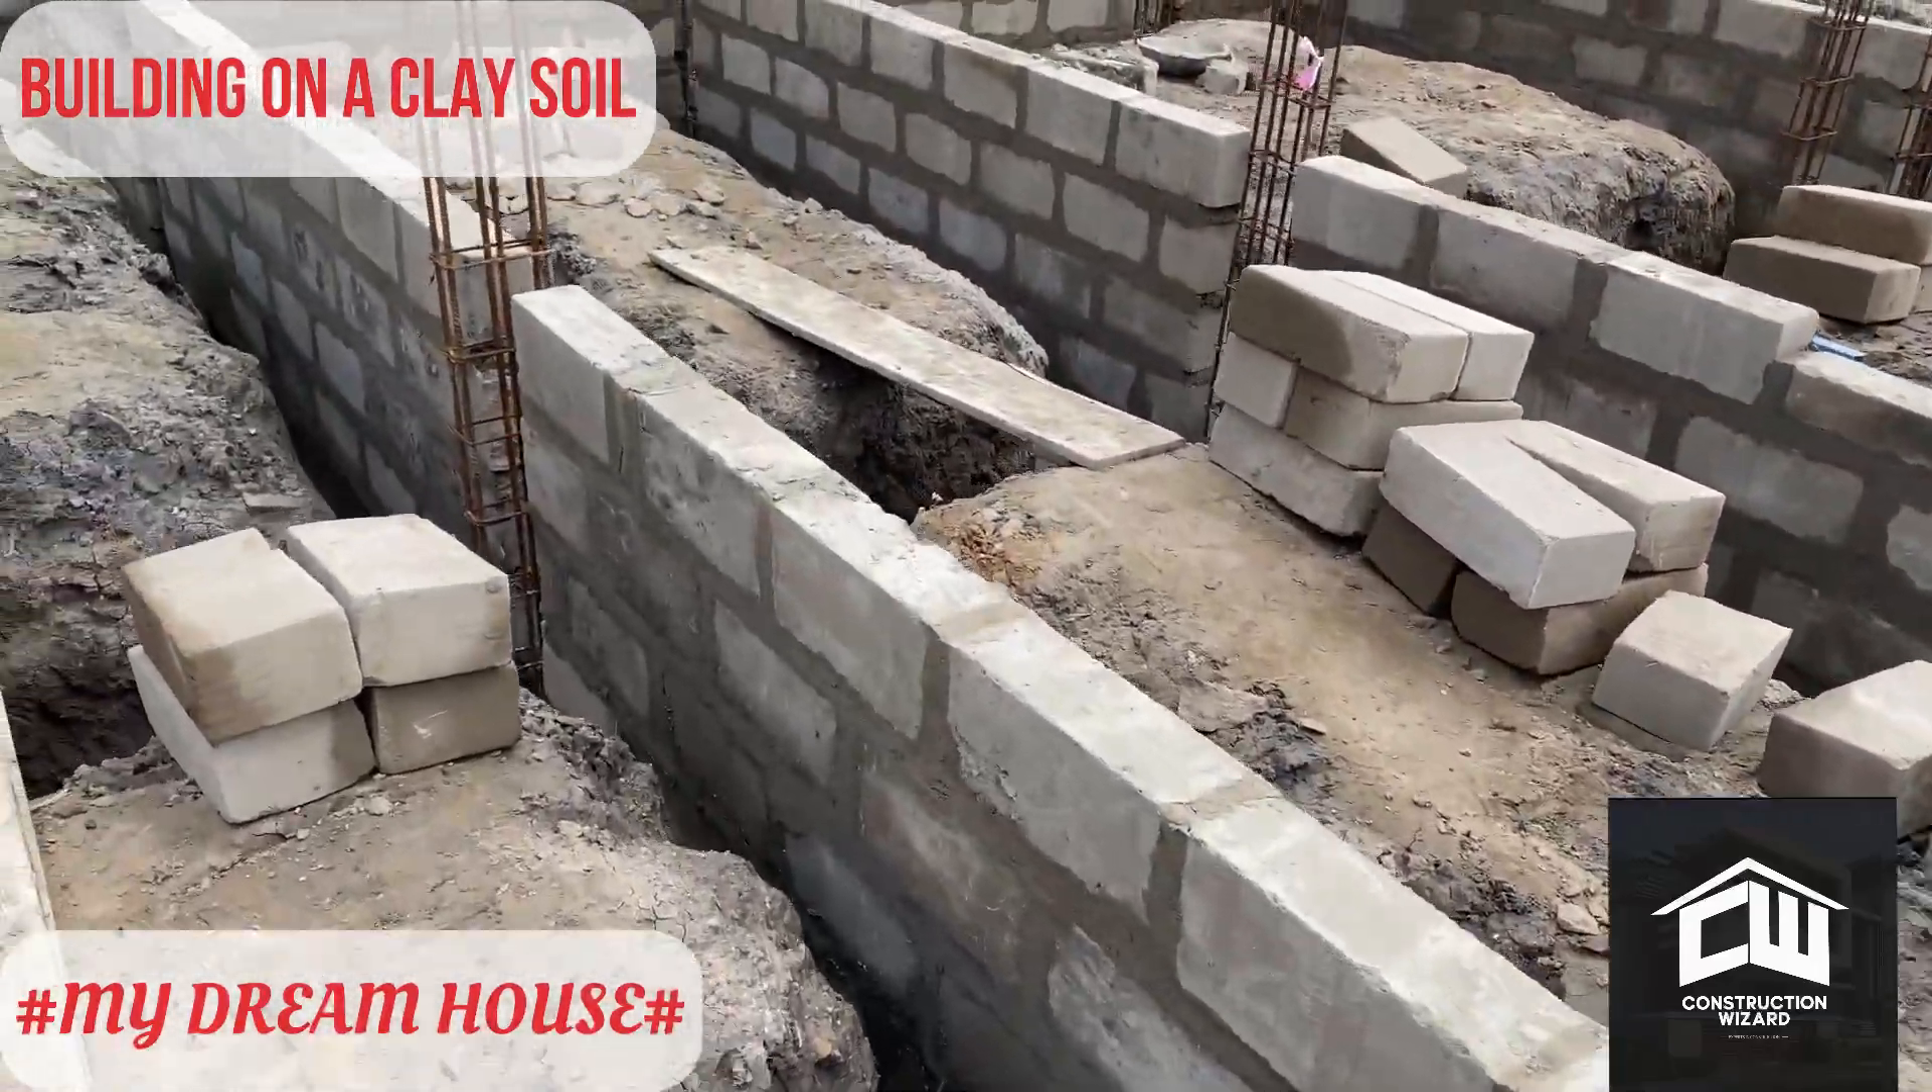We've gotten to the block laying and now we've laid up to a certain course.